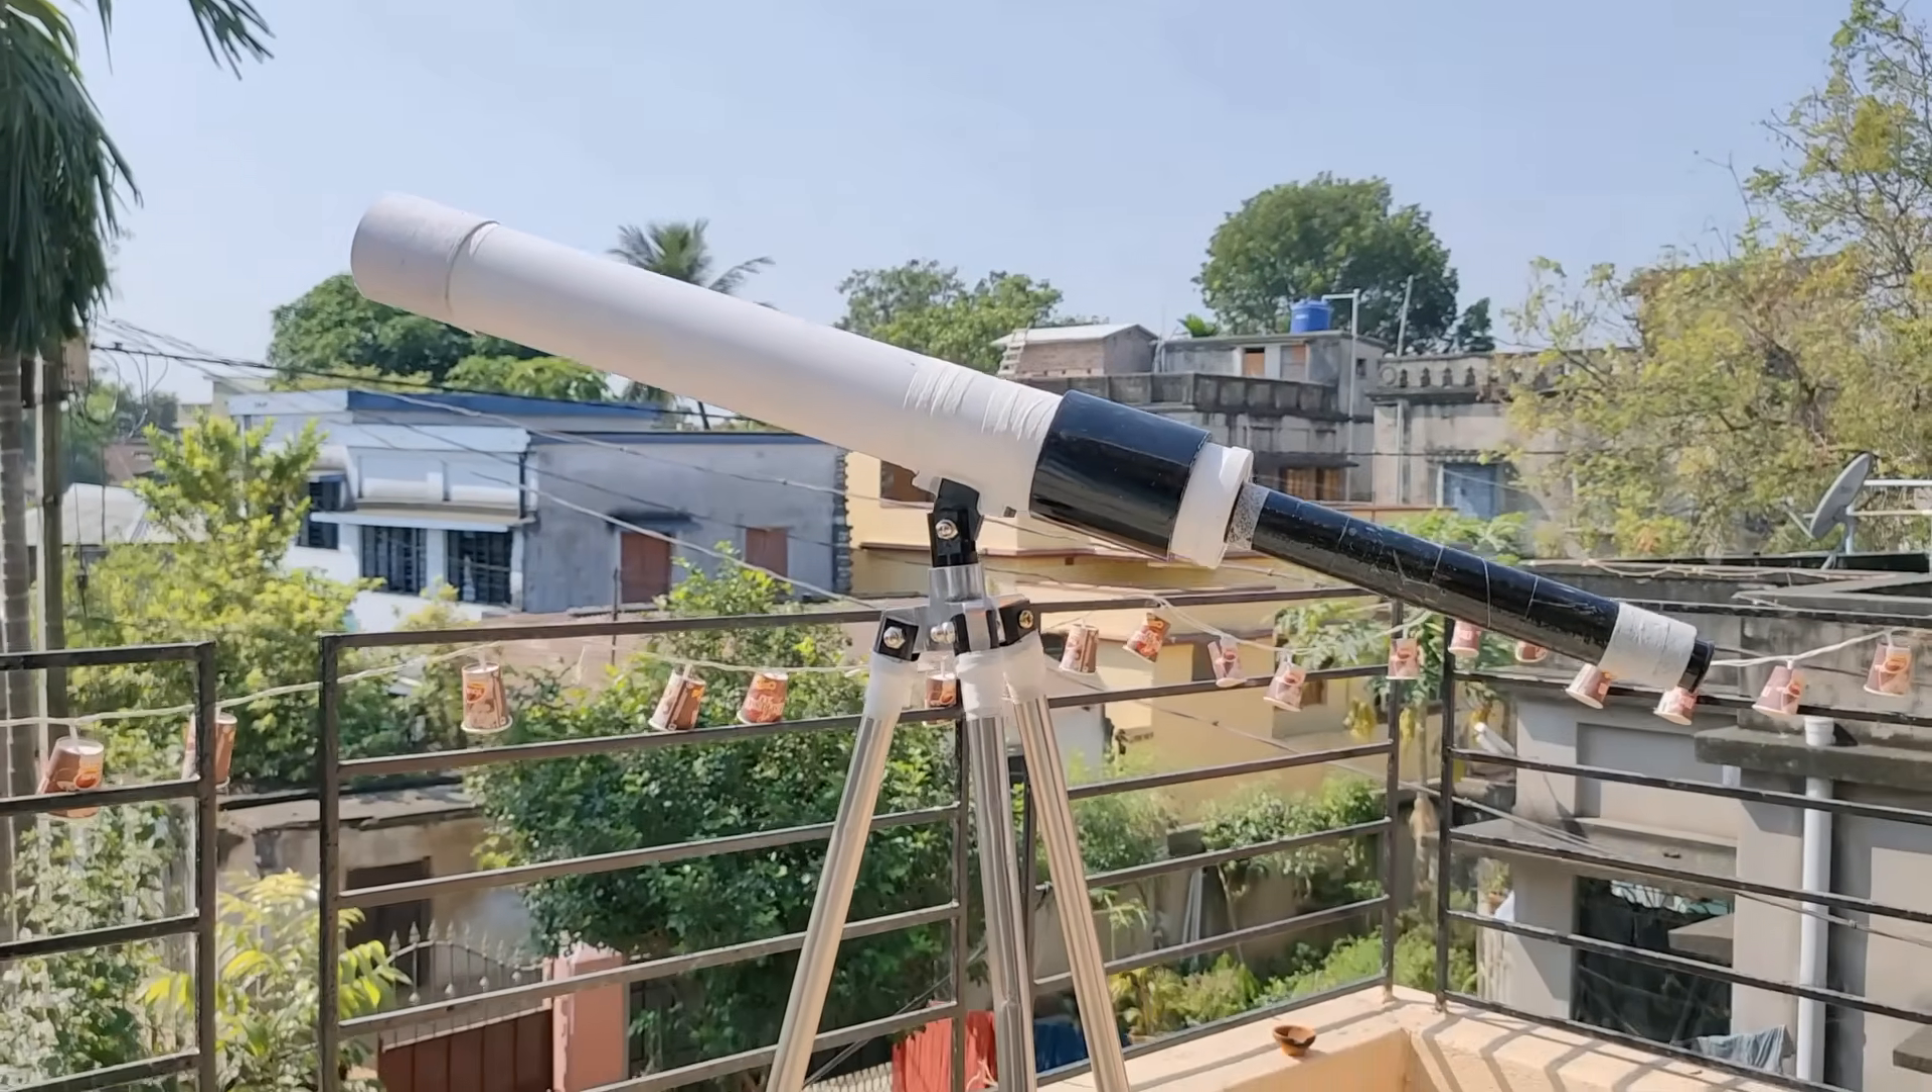Now you can see the complete telescope here with attached stand.